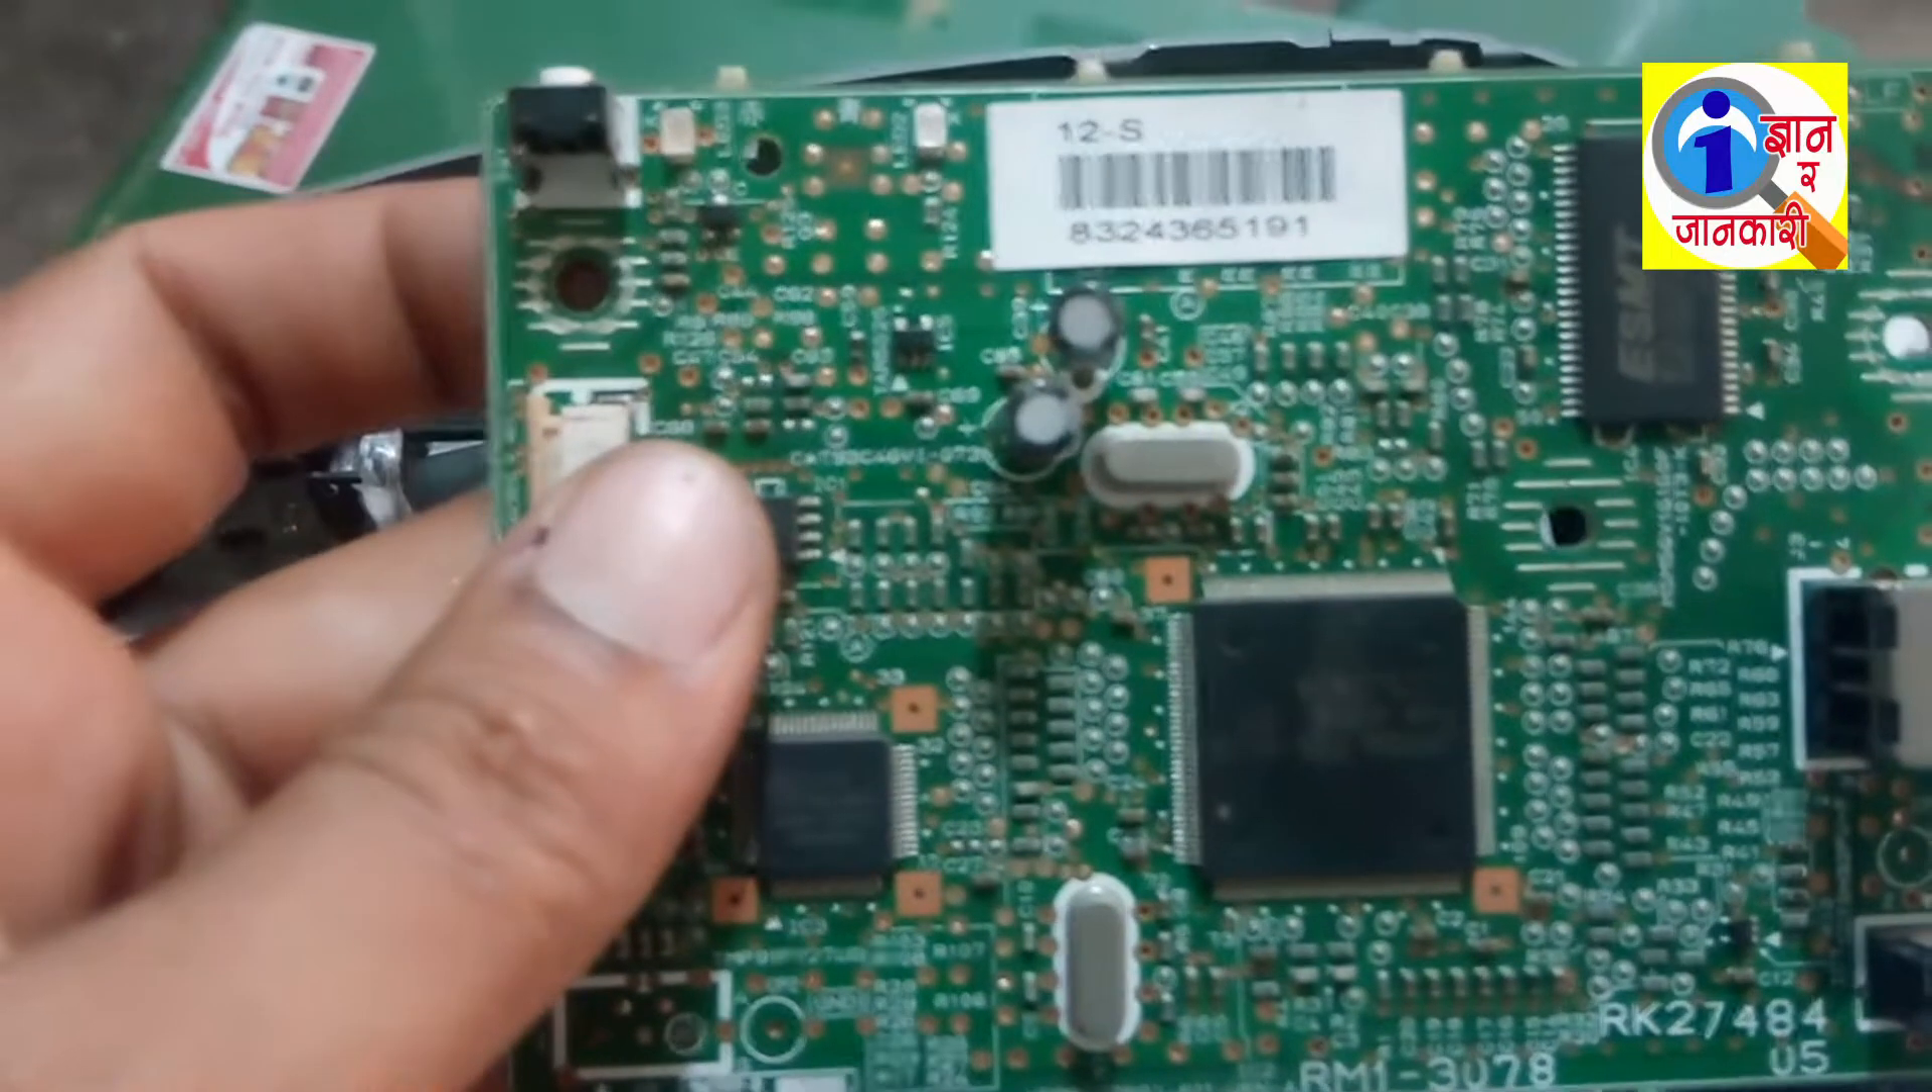Okay our PCB board has been removed and we can see the PCB board here.